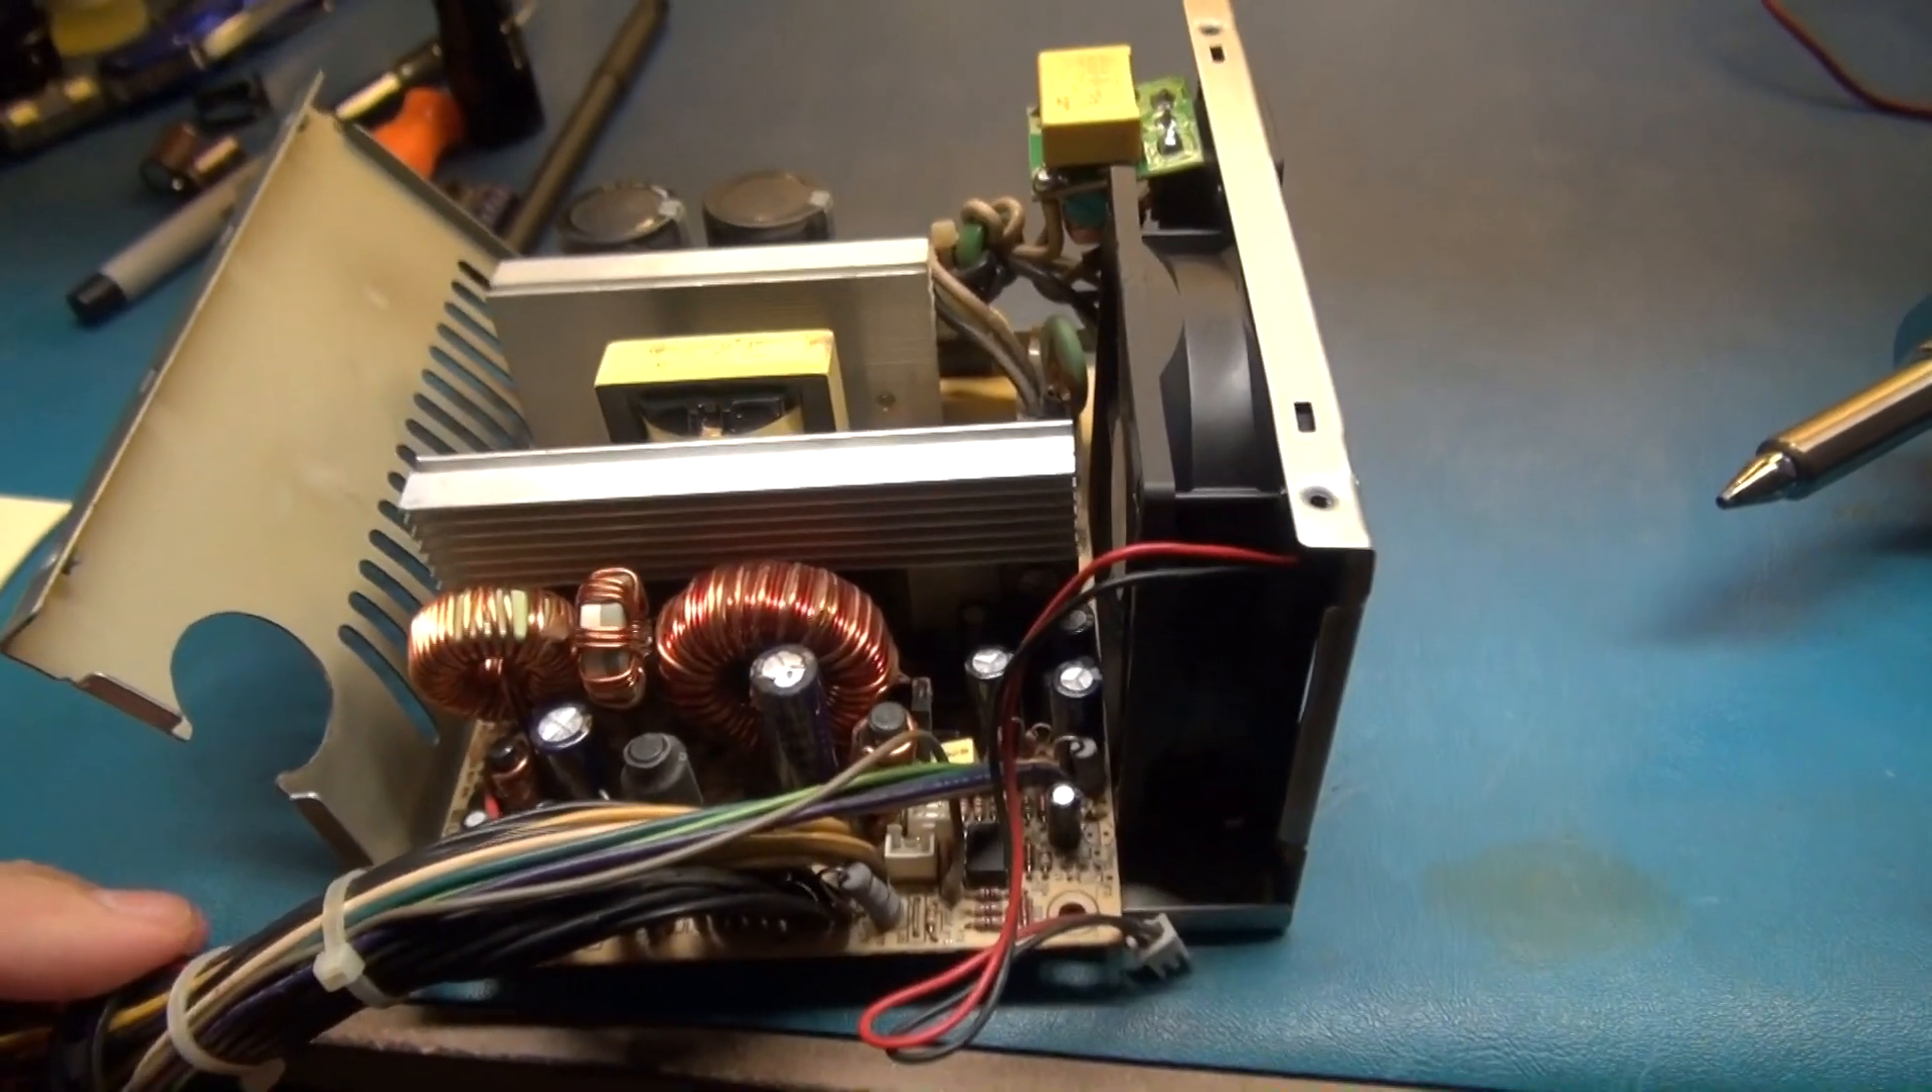All right, so I've pulled the power supply apart, the computer power supply.